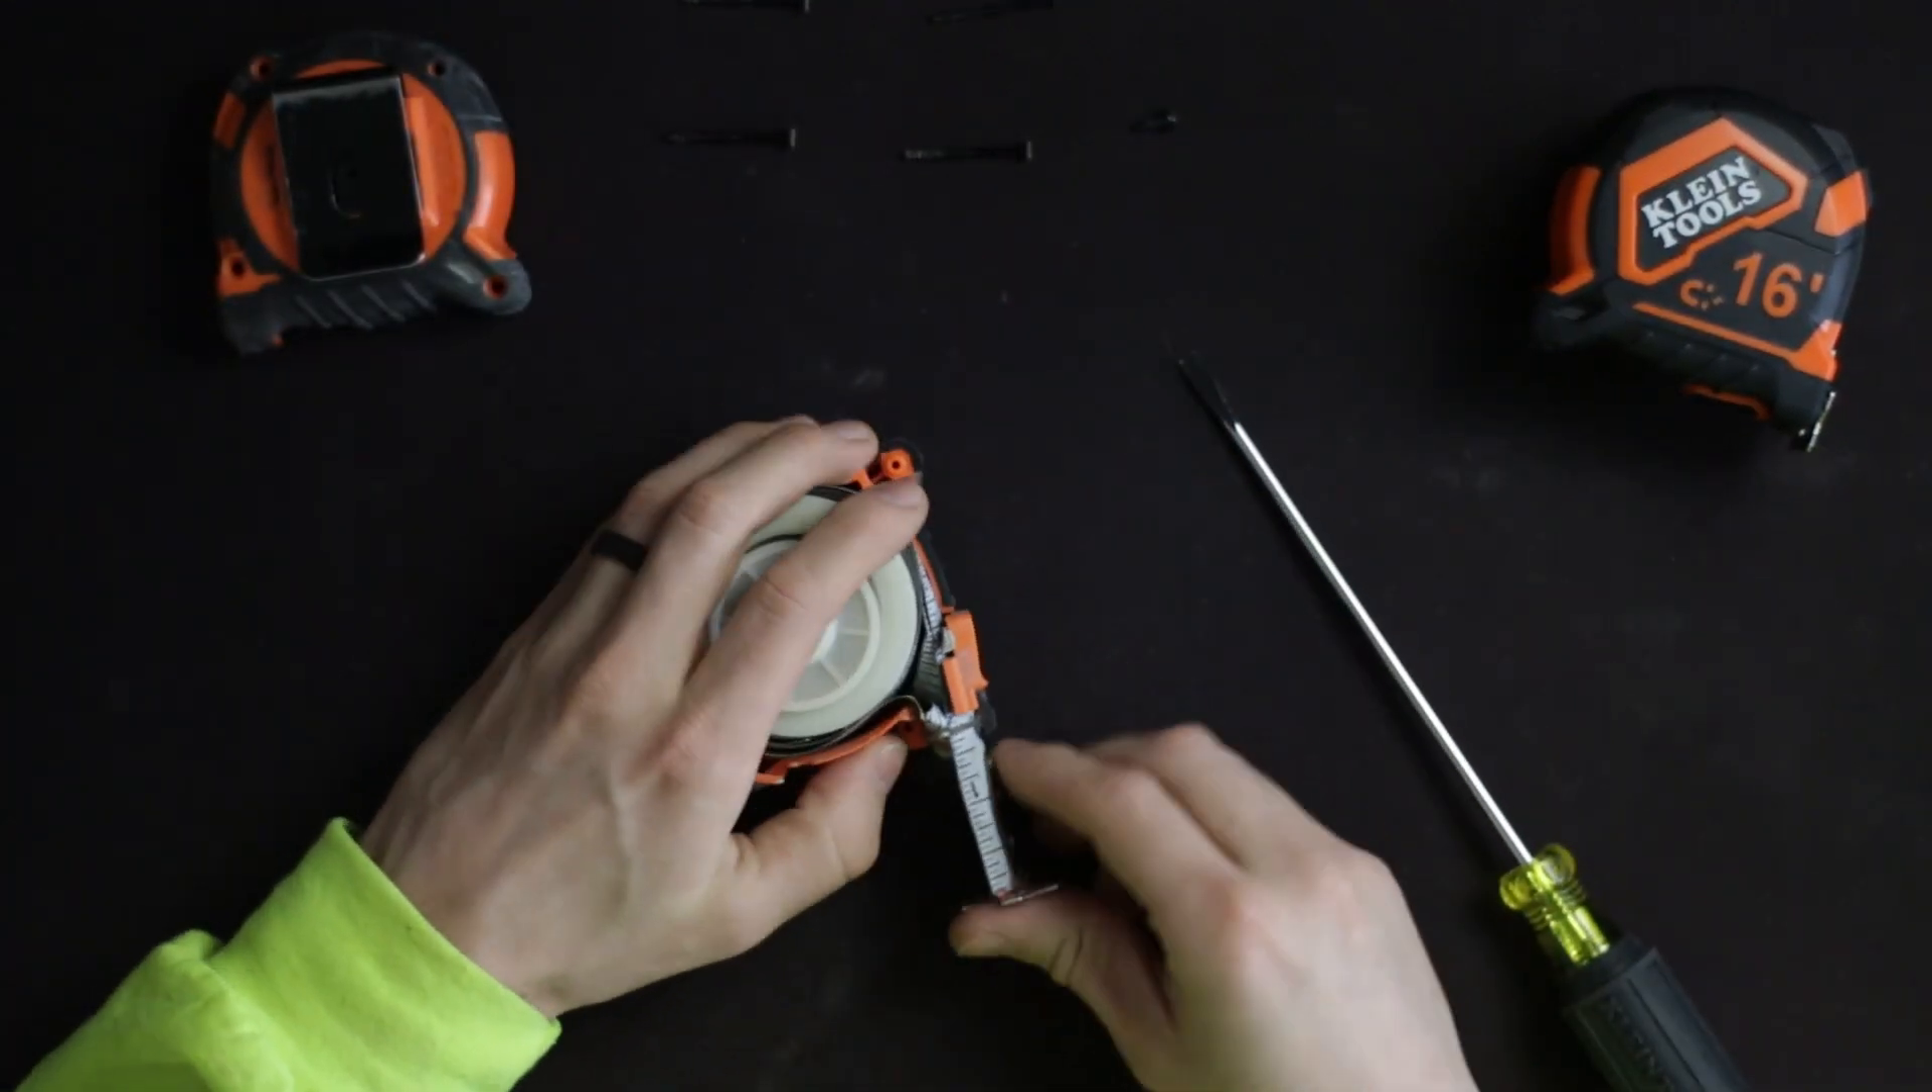You can see here I got this case cracked open.